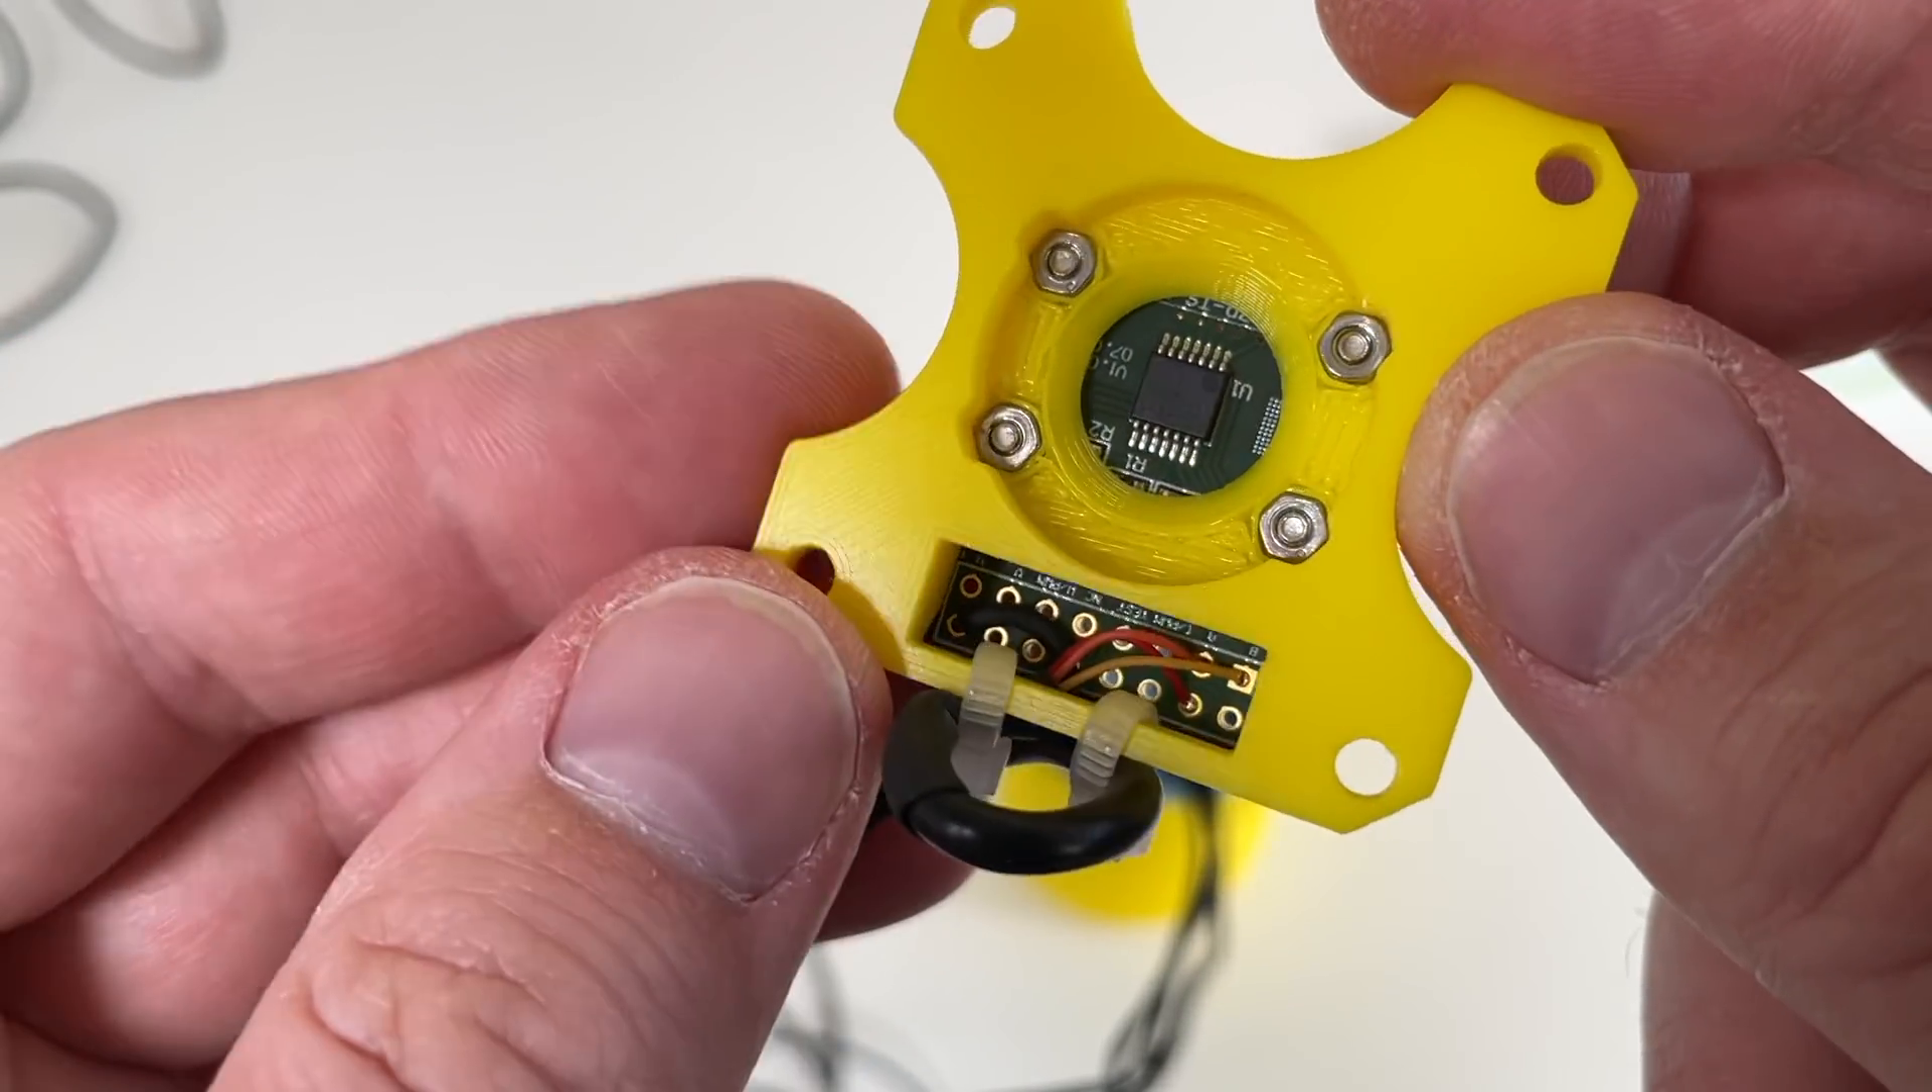And this is our encoder installed.